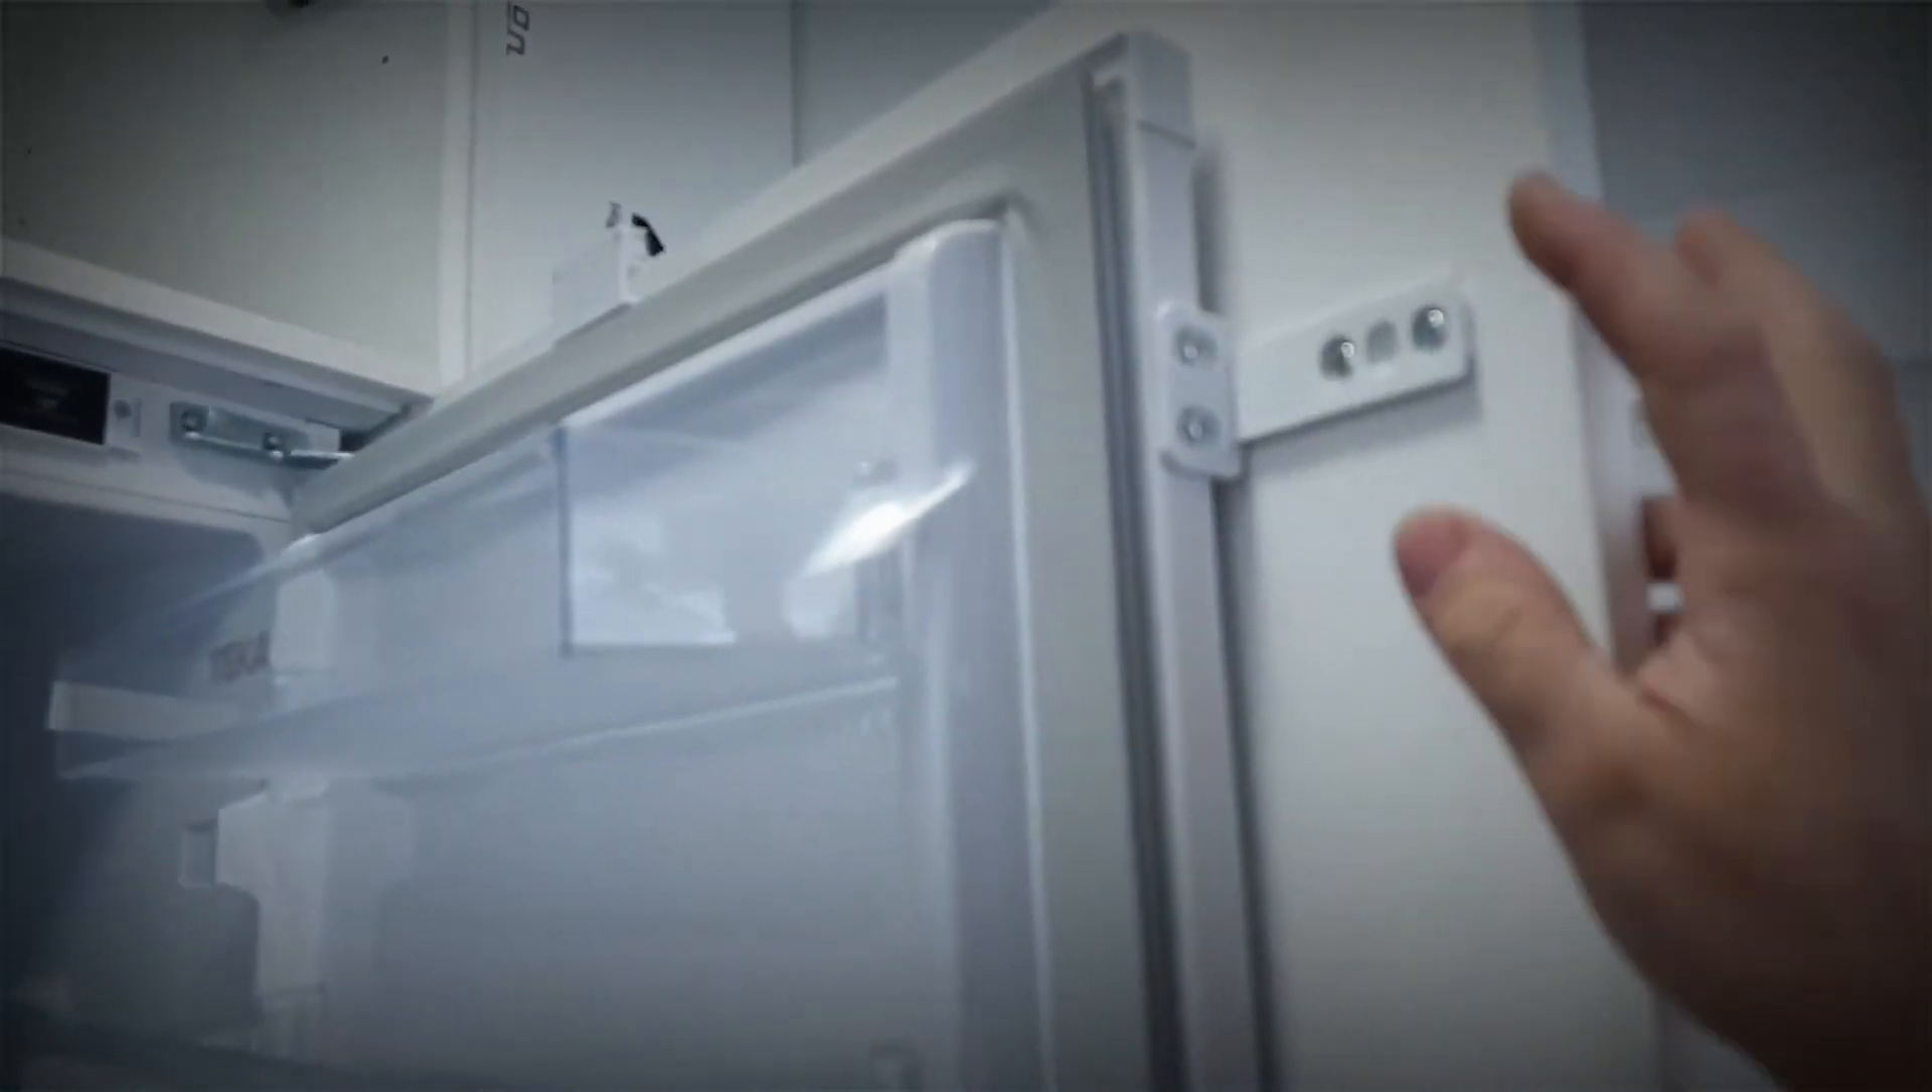Luego ya he fijado los soportes en las puertas.